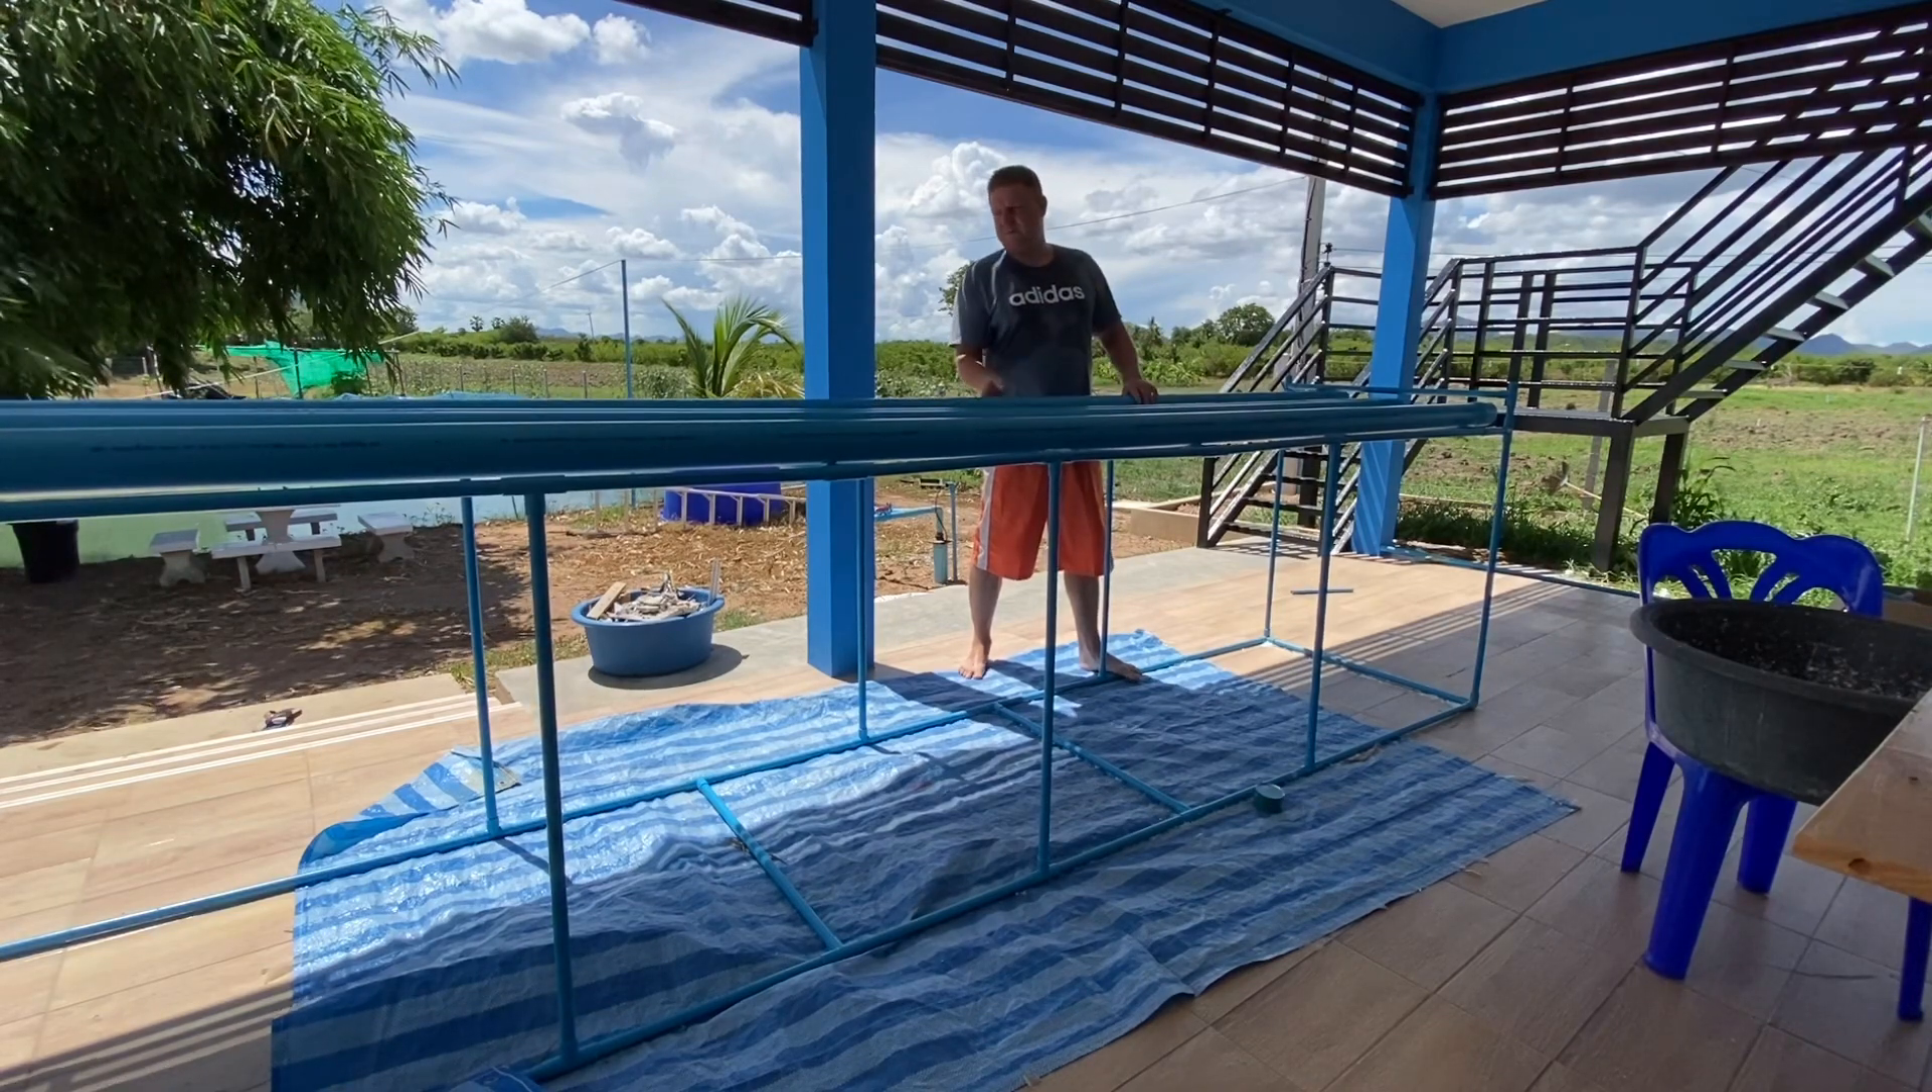Okay, so we've got the frame finished and done, and our five pipes, the main pipes, put on.